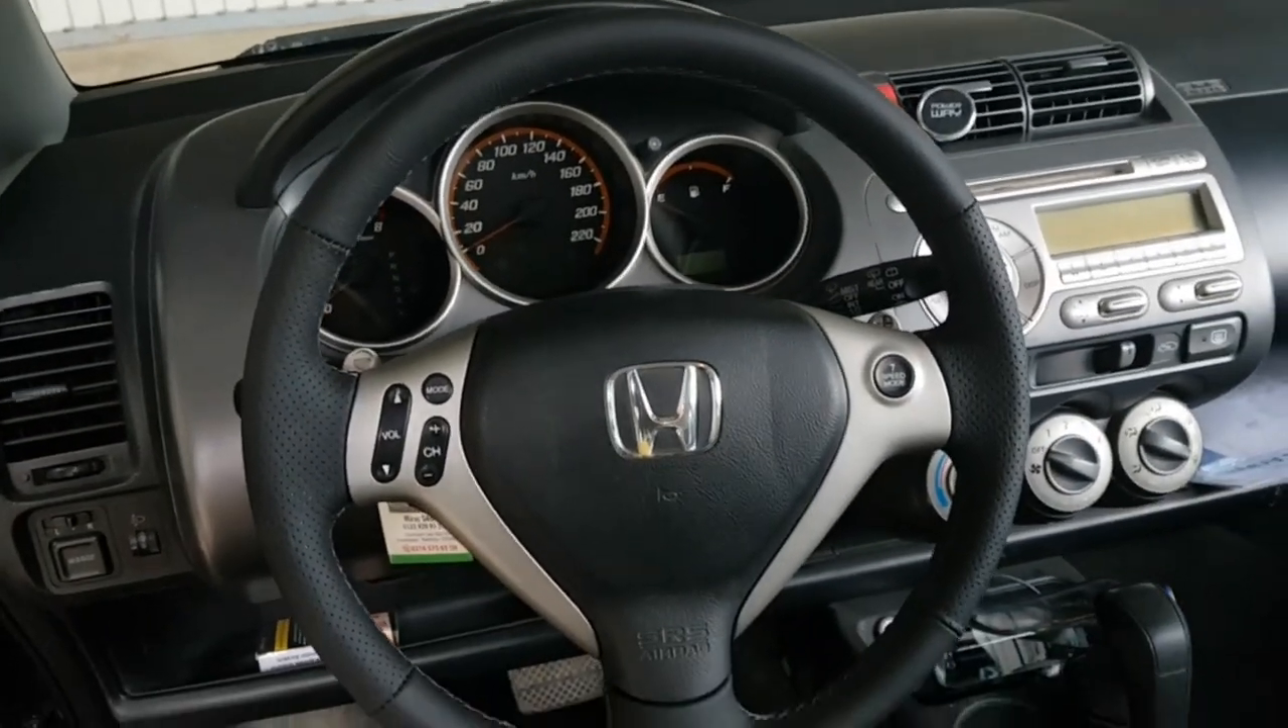Evet direksiyonumuzu yerleştirdik. En son vidalarını takacak.